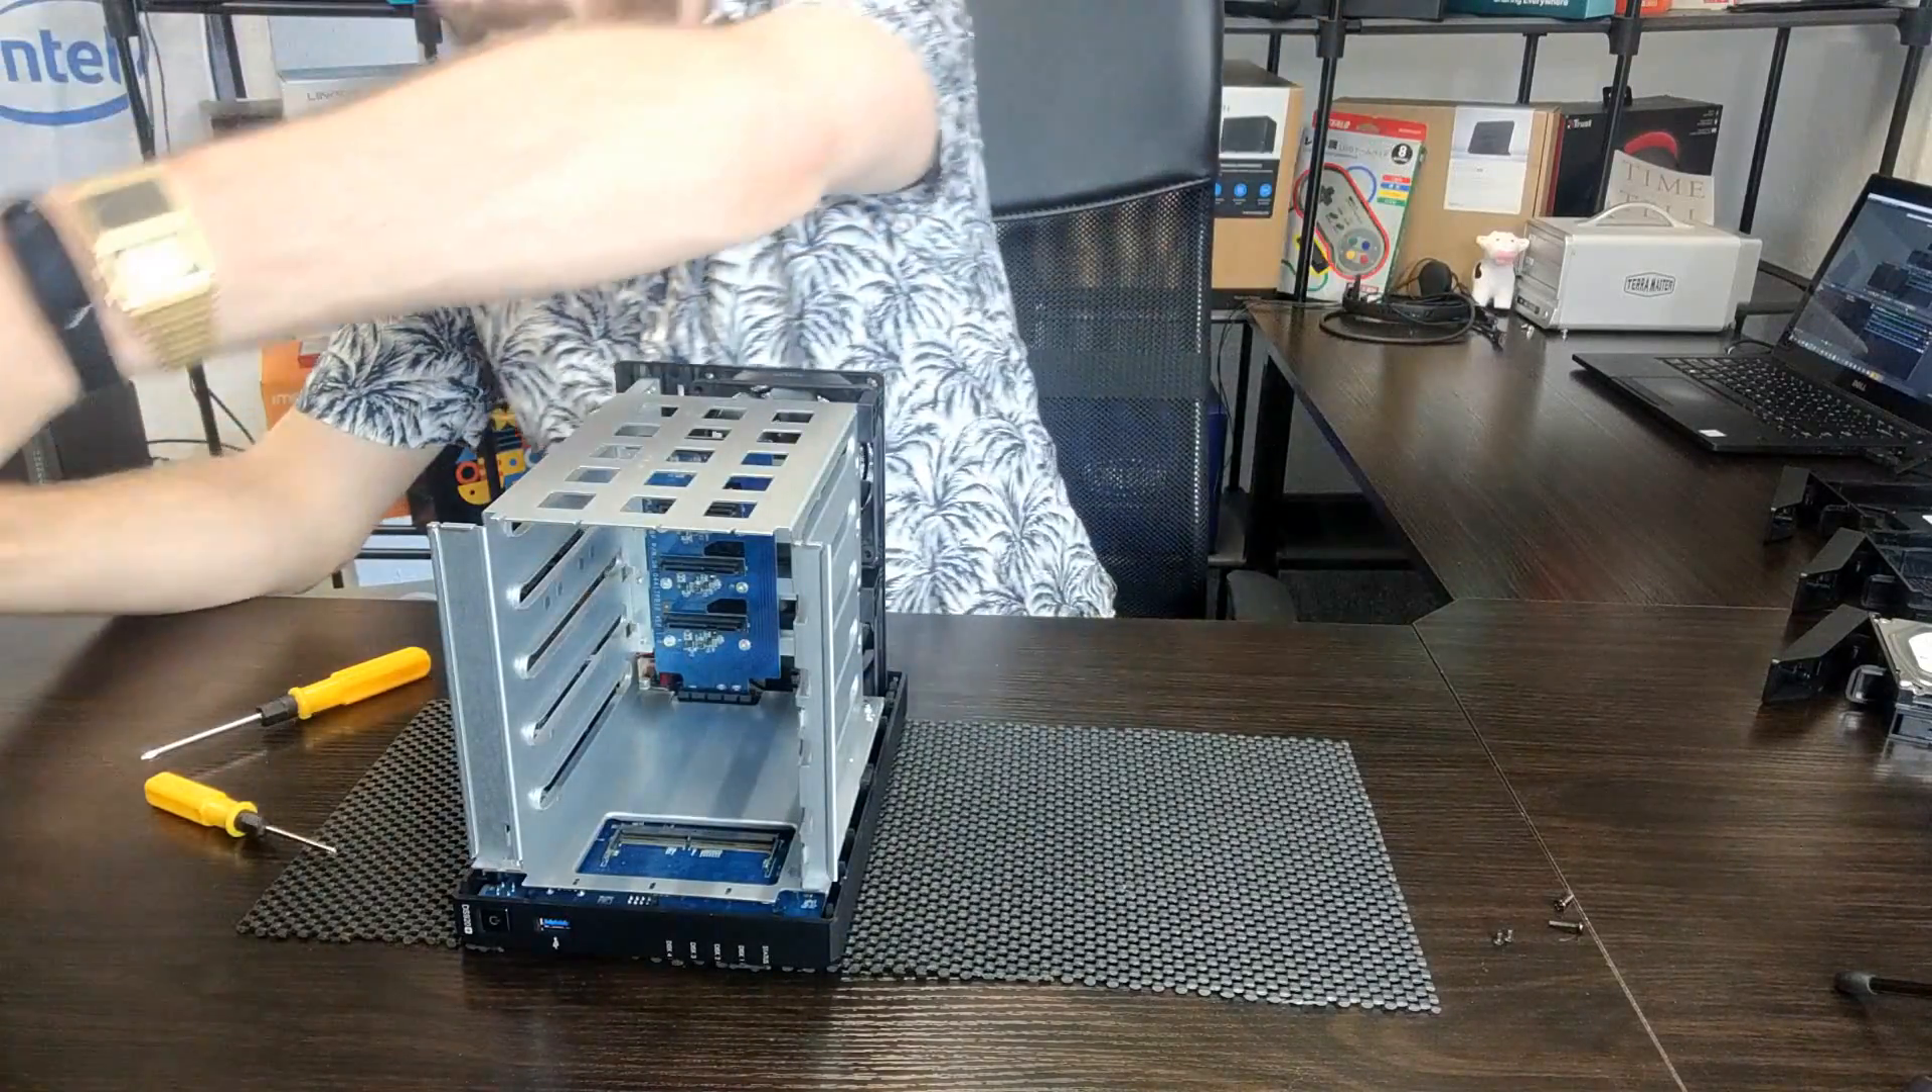That's the external chassis removed. And now we've got the bulk of the main device.